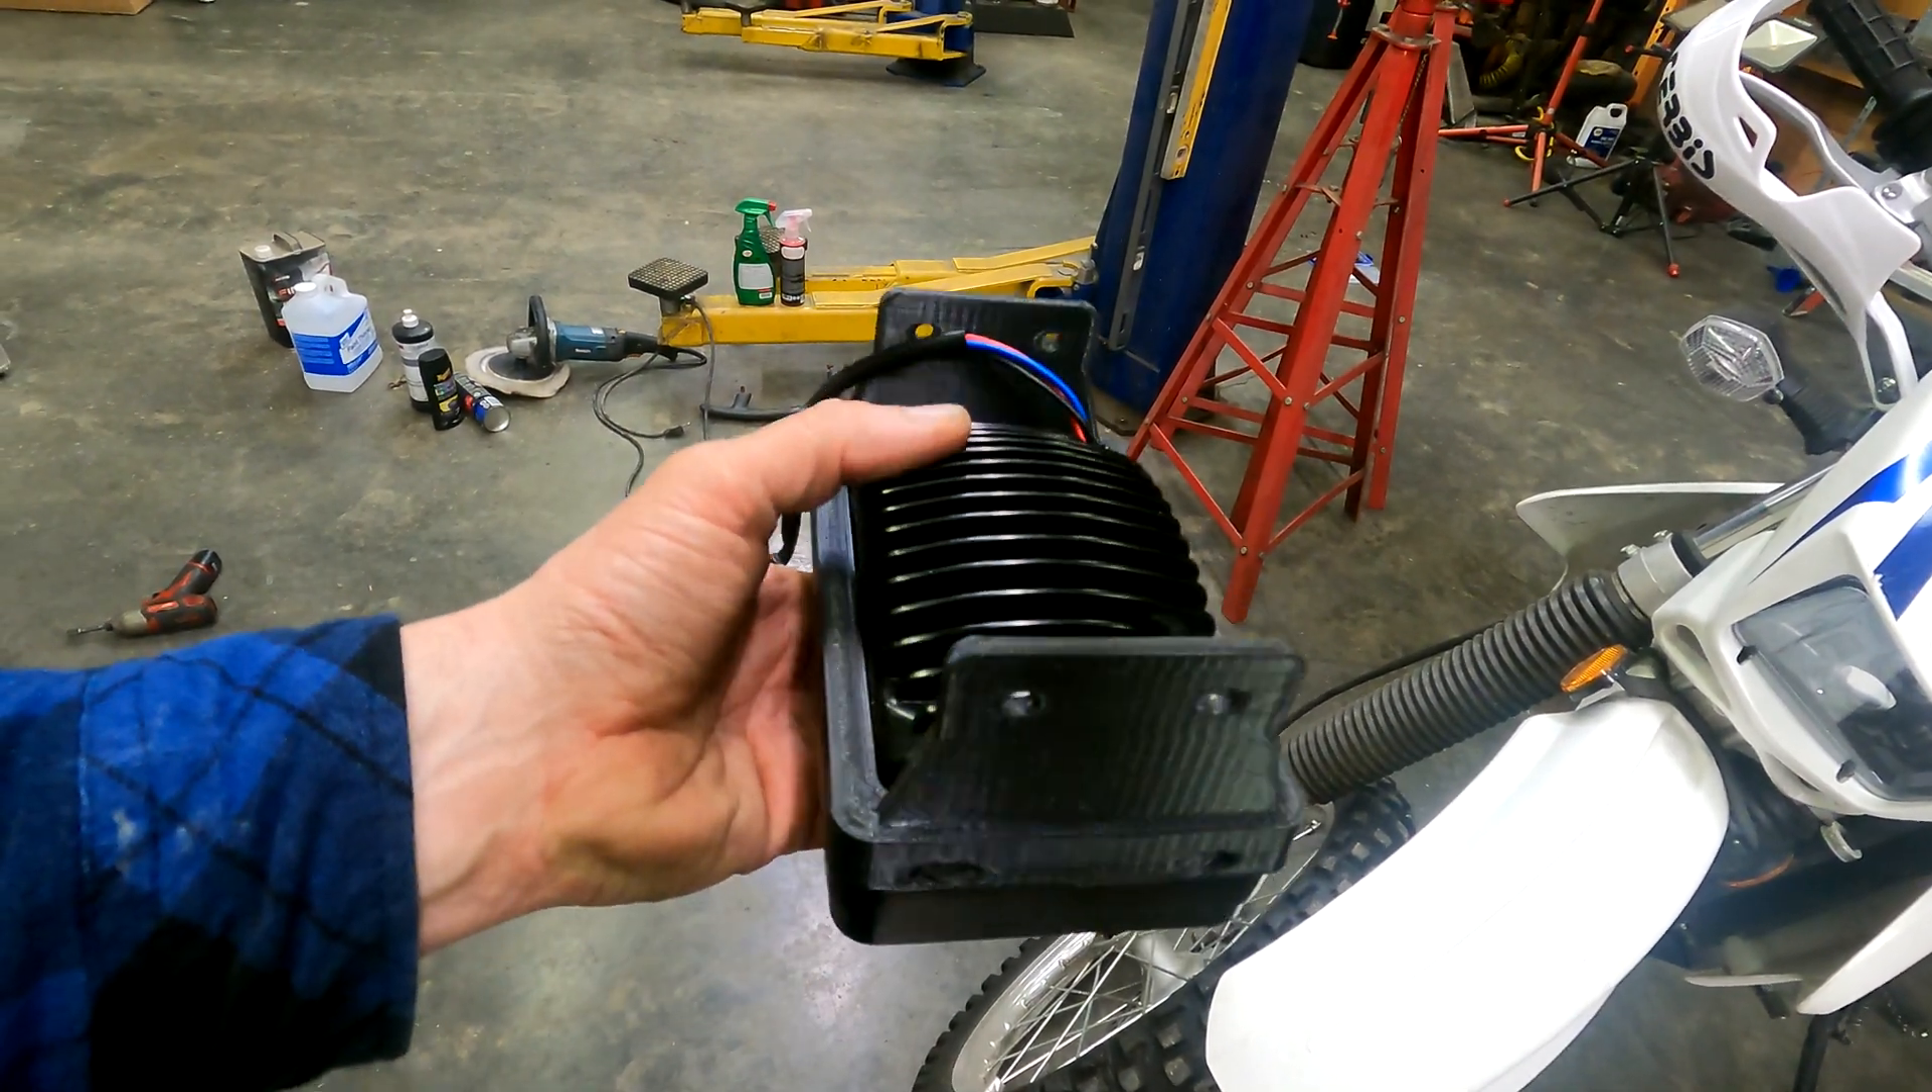So I've already got this bracket mounted to the Morimoto light.